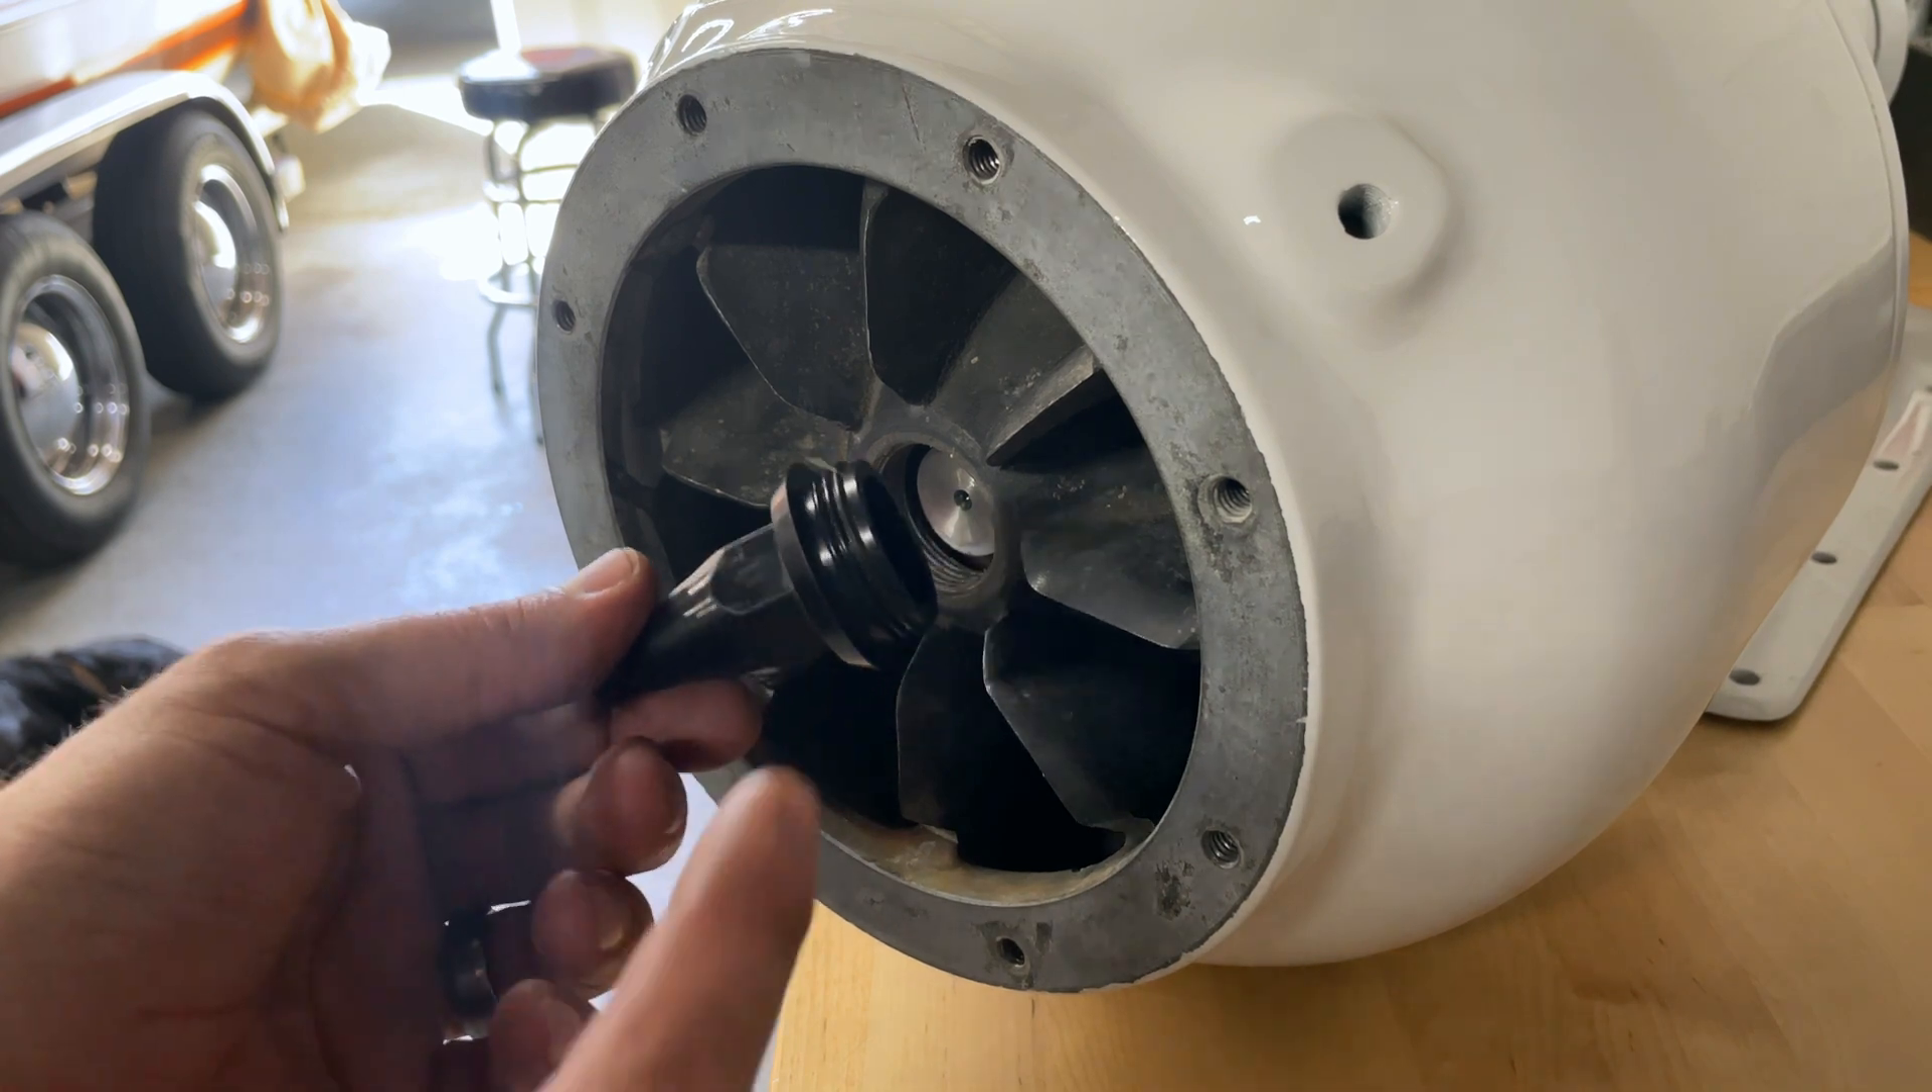This is full of oil, so we have this end cap that we need to install and we need to seal this with some silicone and then just screw it in.